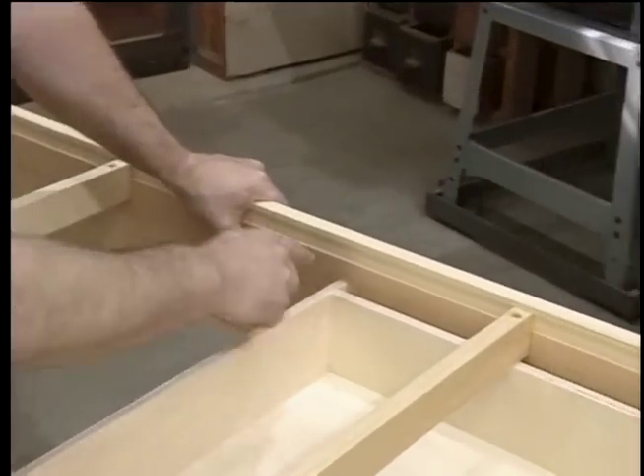Now I've removed the top so that I can show you the inner anatomy.